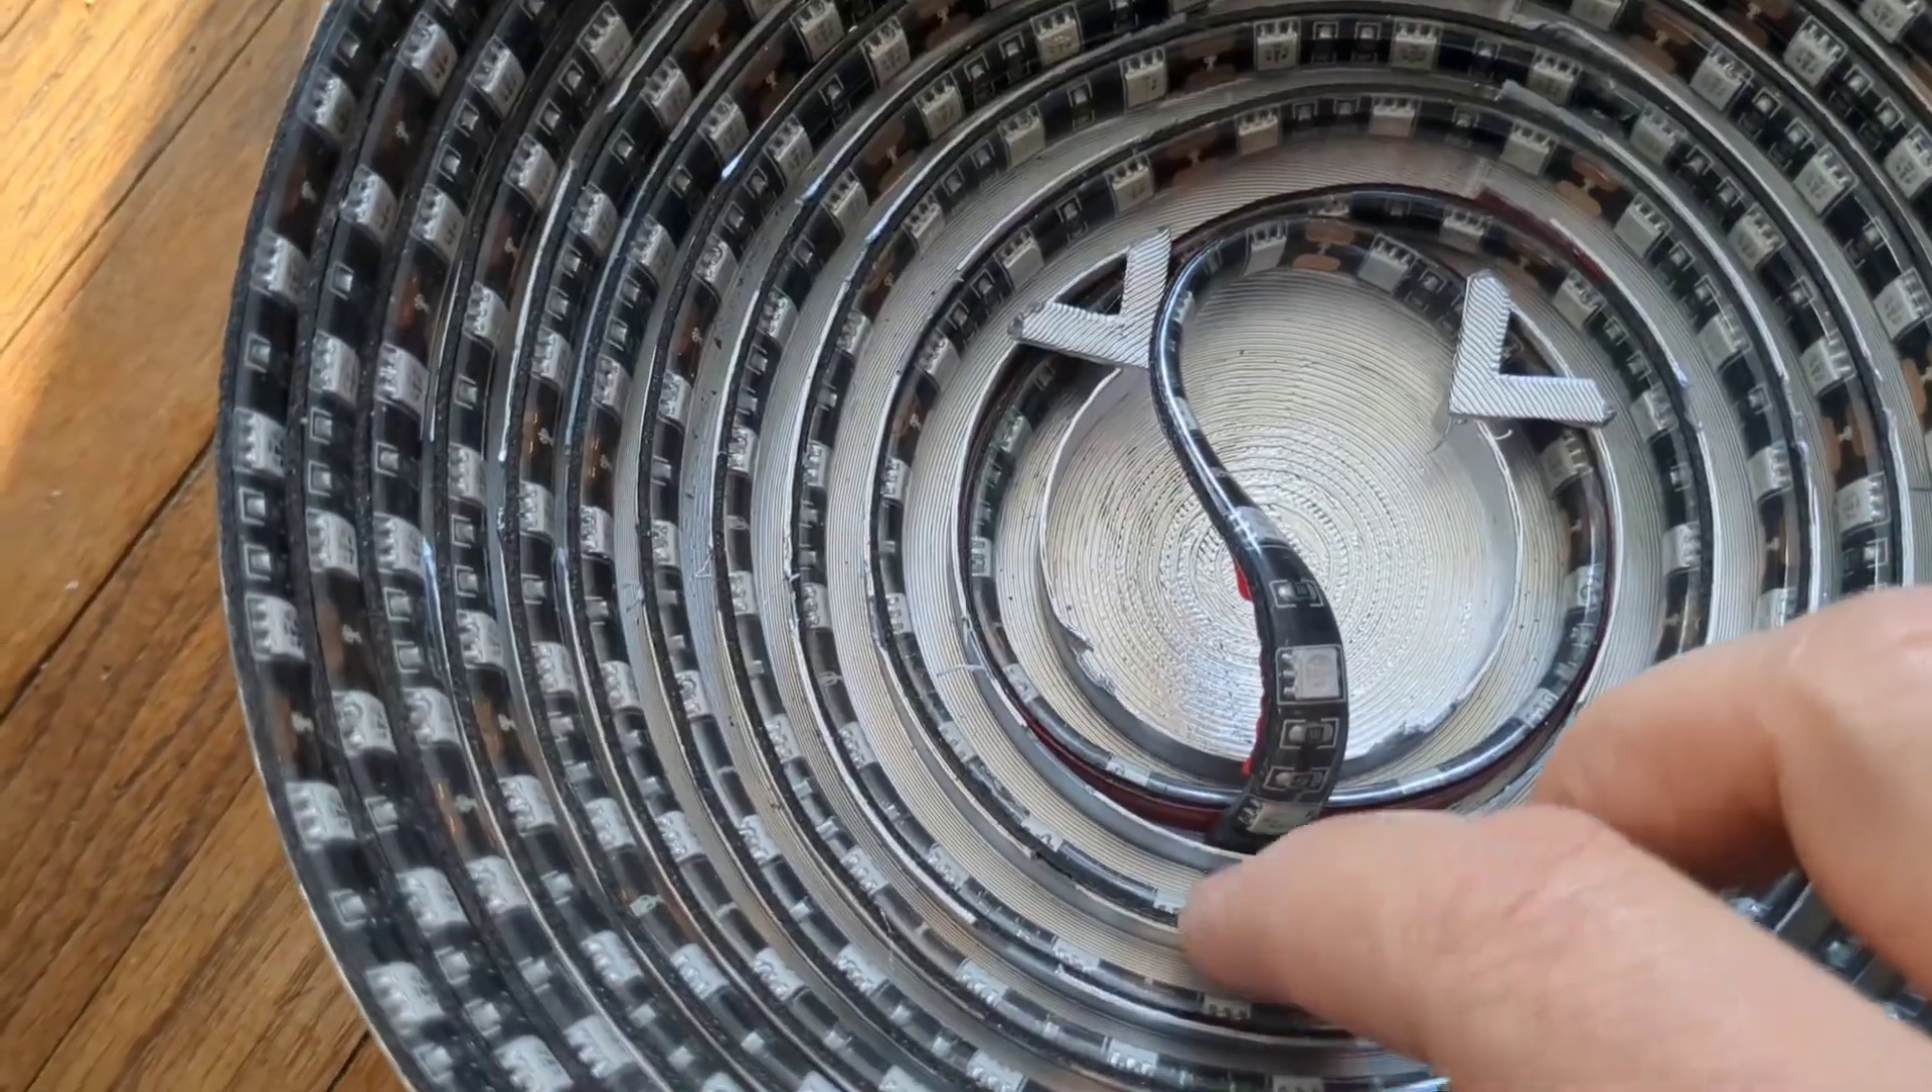And so, my LED strip is actually stuck to these little grooves that you see in here, all the way around.